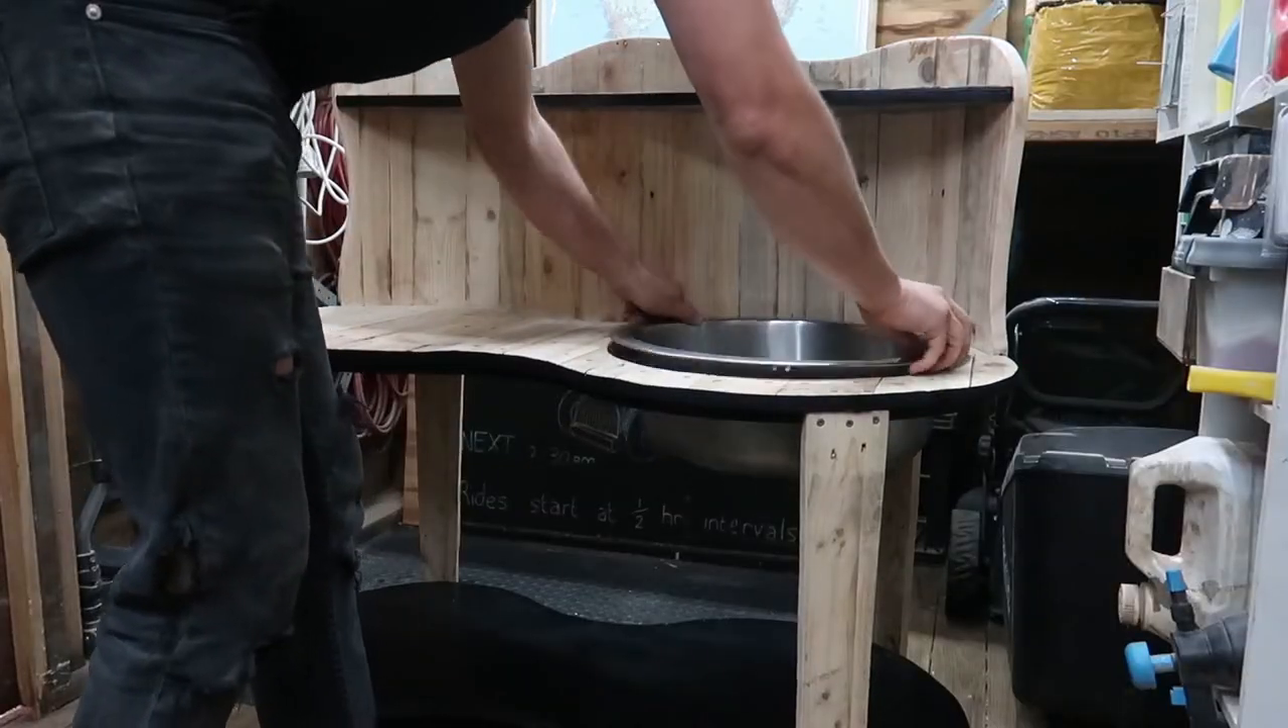I've just placed the sink in here. It's just sitting there temporarily. I'm not going to fix it until the rest of it's varnished.